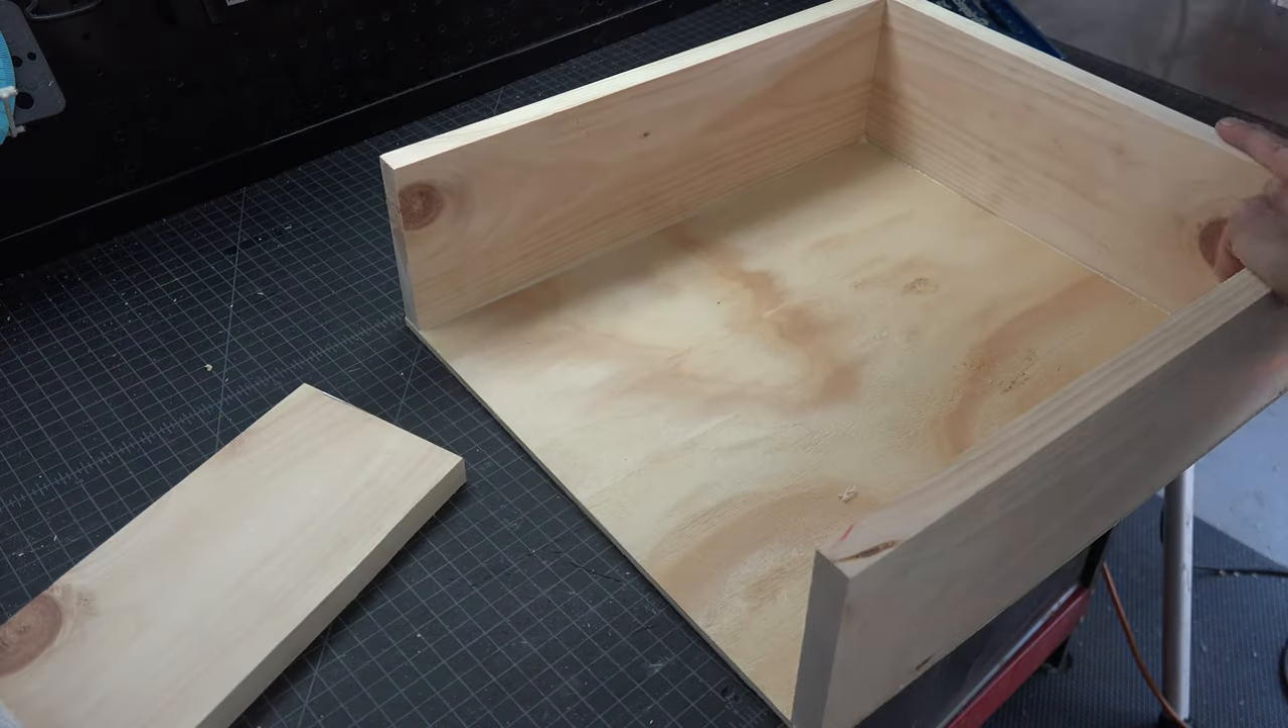You should now have a three-sided drawer.